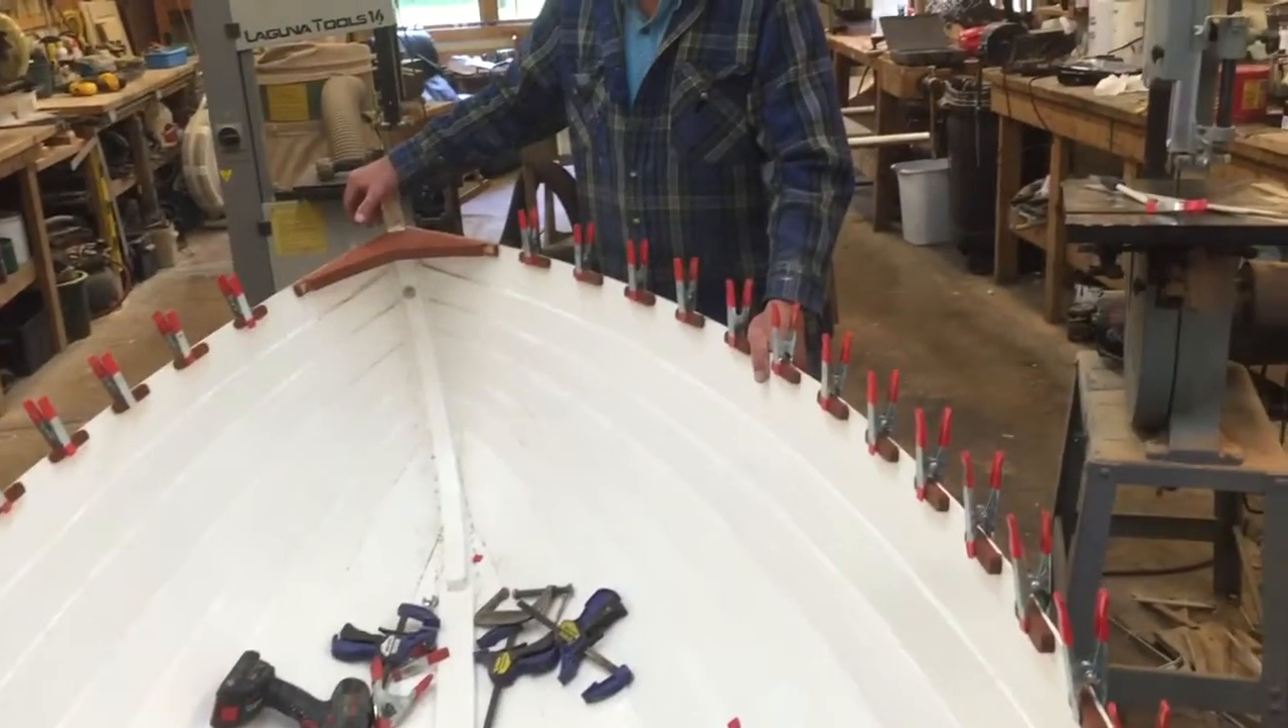Here's our cleats where our spacers are gonna be. These are being epoxied on.